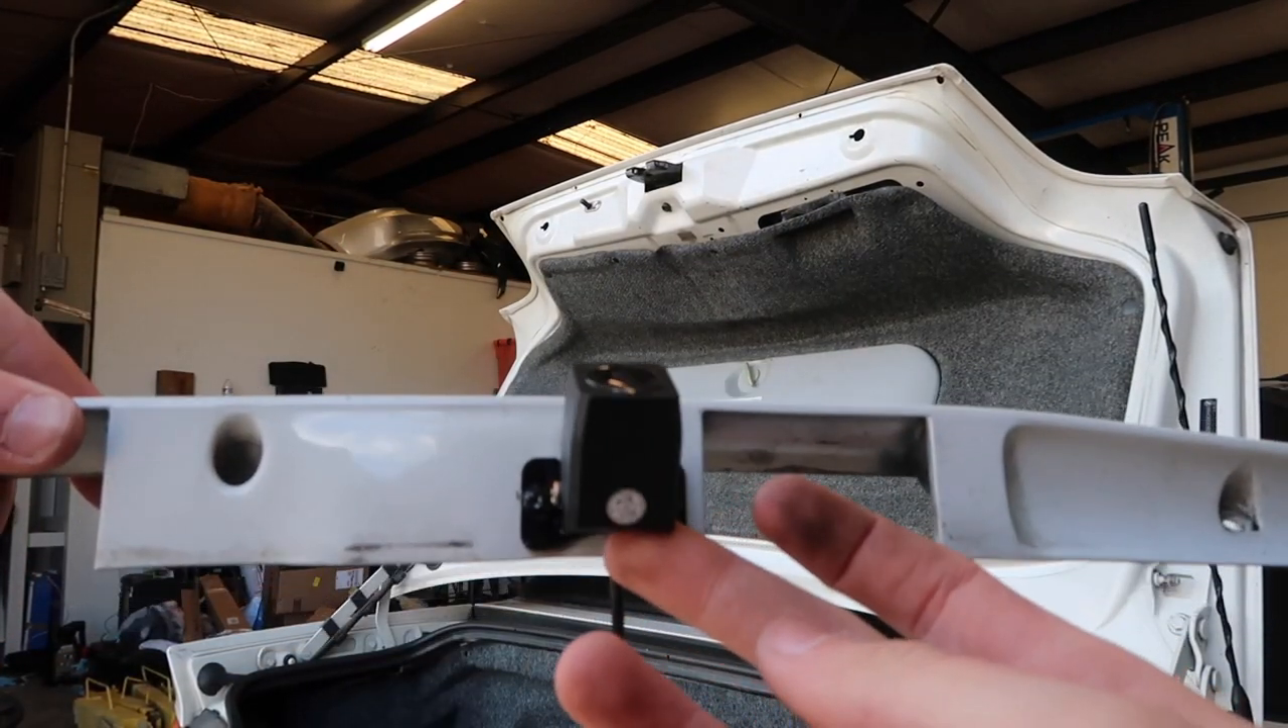So I just went ahead and removed this back piece with four screws and then went ahead and just mounted the camera there. I think that's a perfect spot to do it.